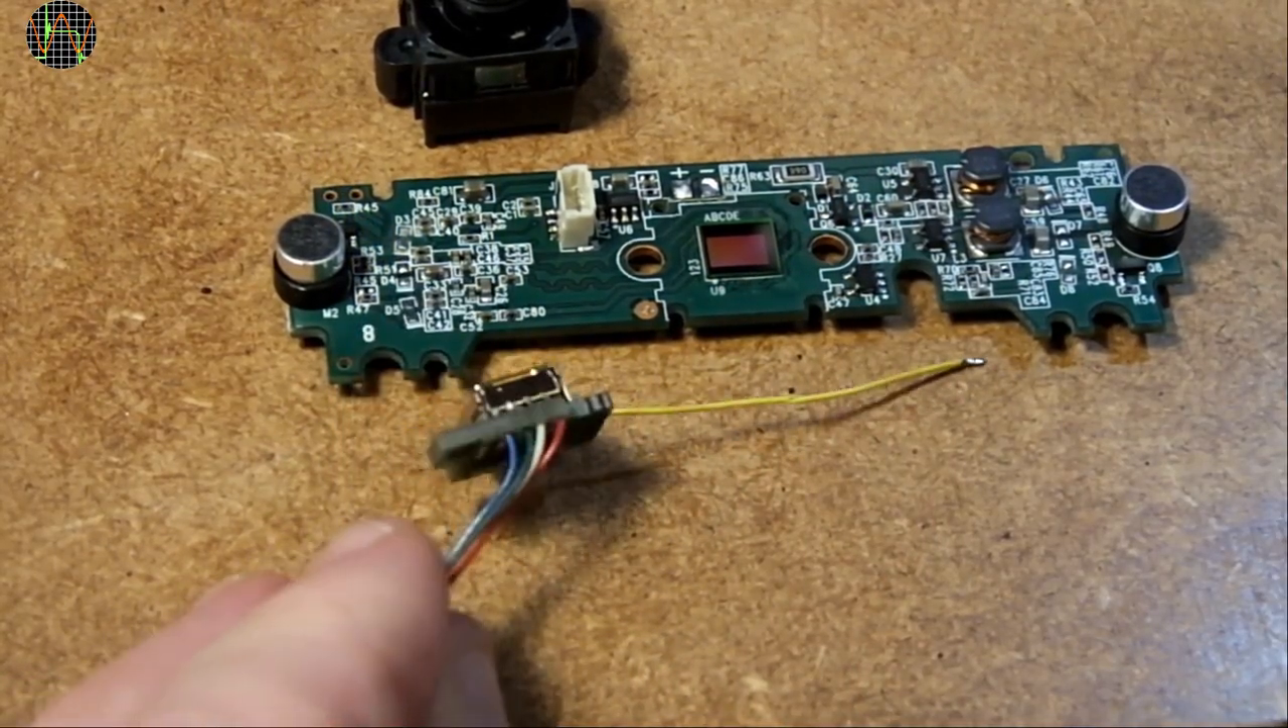Here is how the USB board looks with the wires attached.